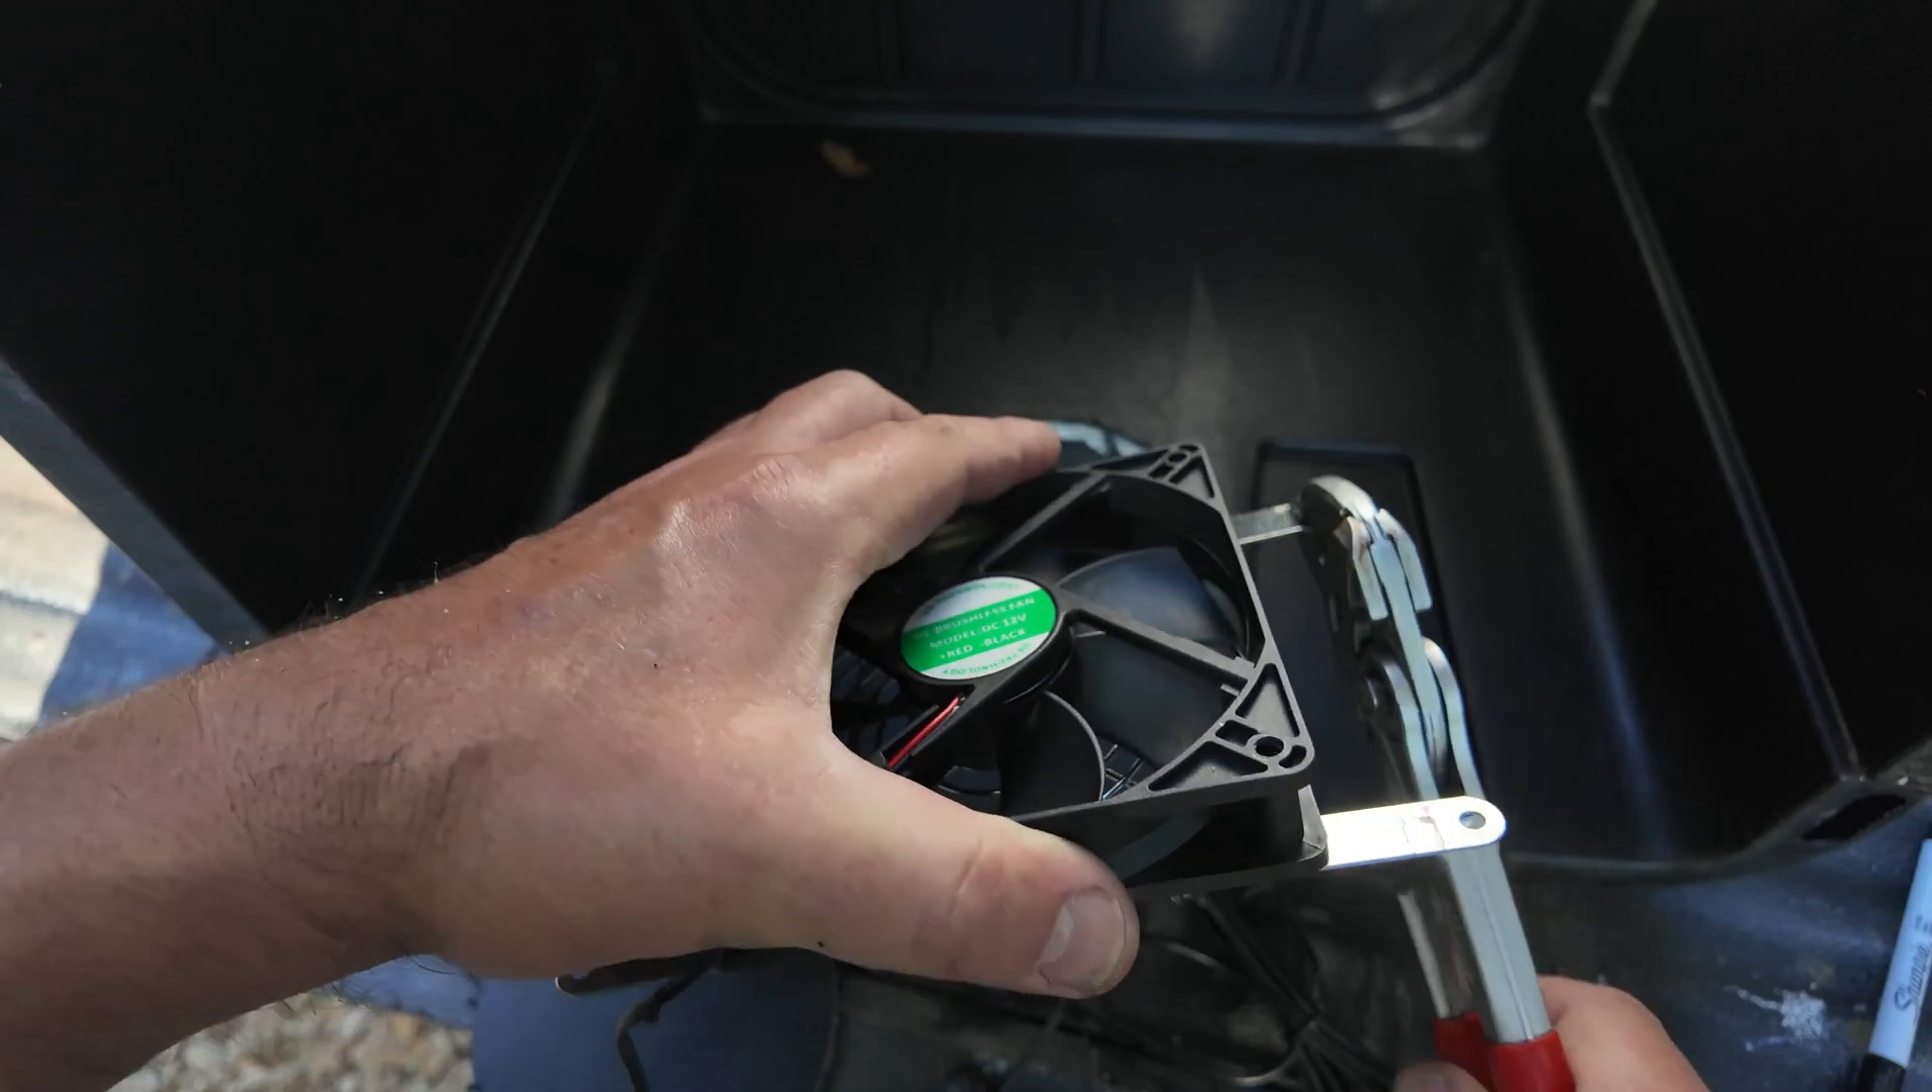Now this this is the fan sitting there ready to get mounted.